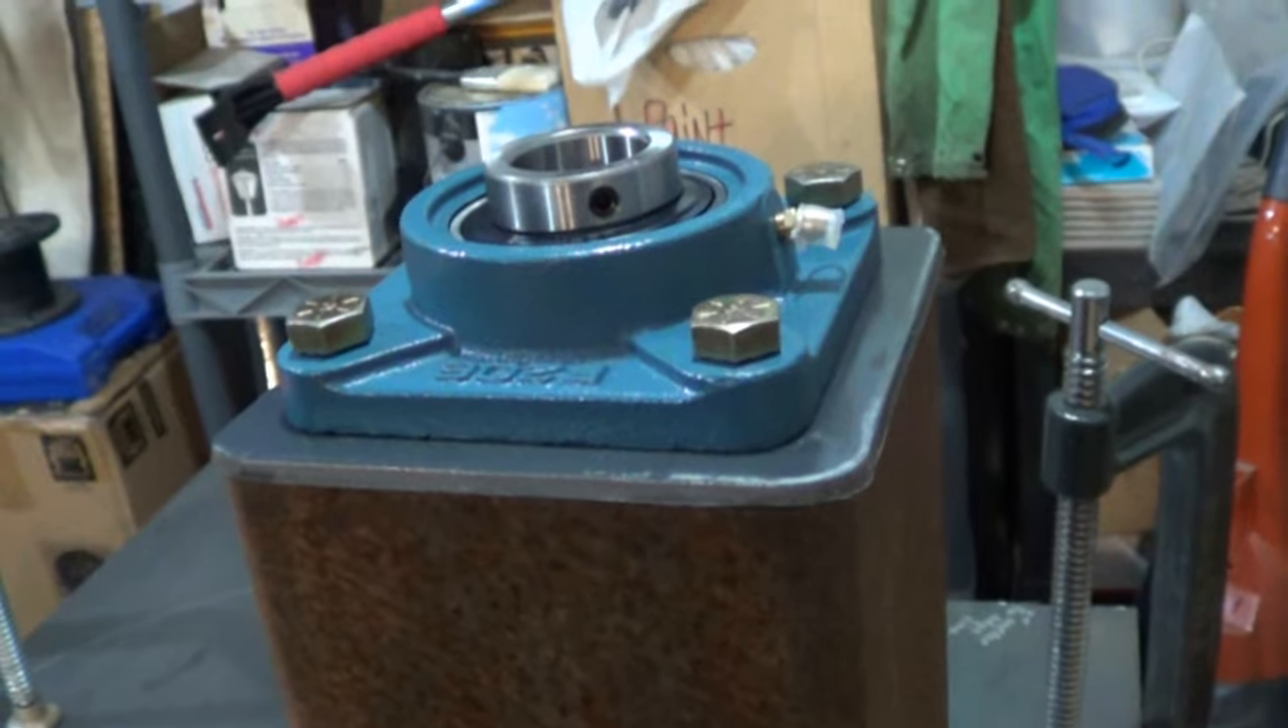Okay now I got the bearing on the the end cap.